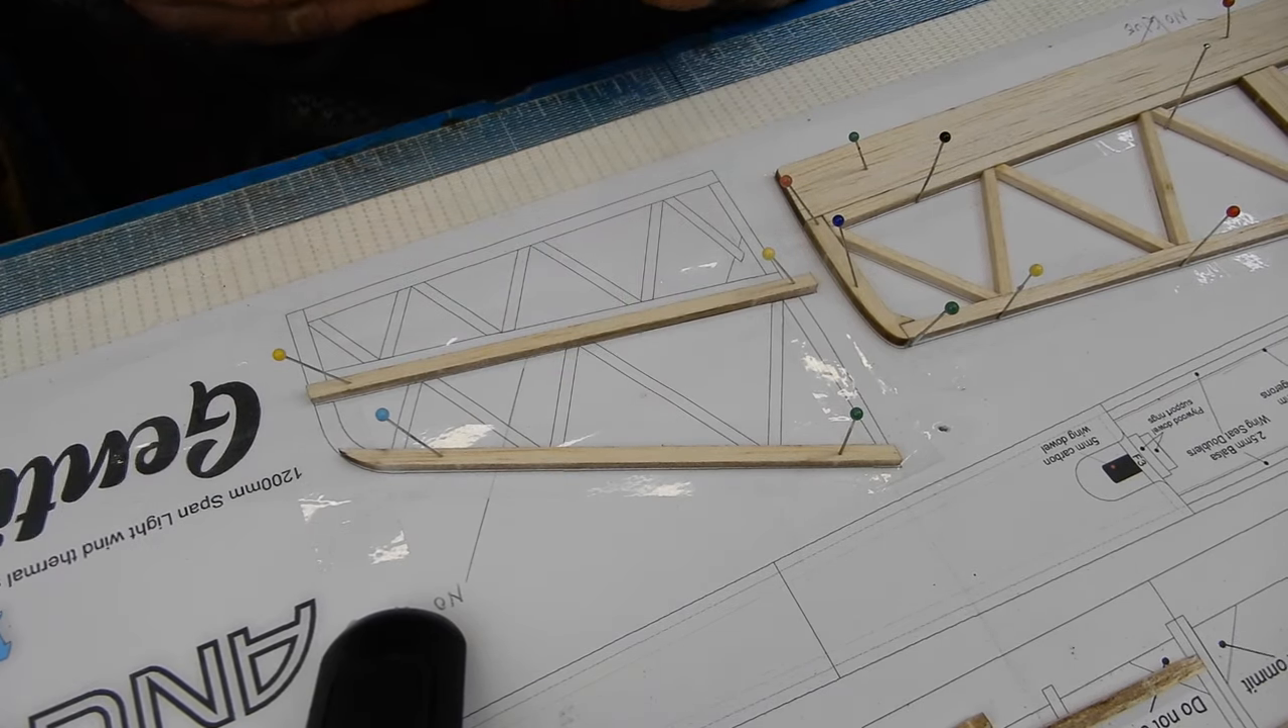I've just gently pinned these two in place and then i am going to glue either end in place.